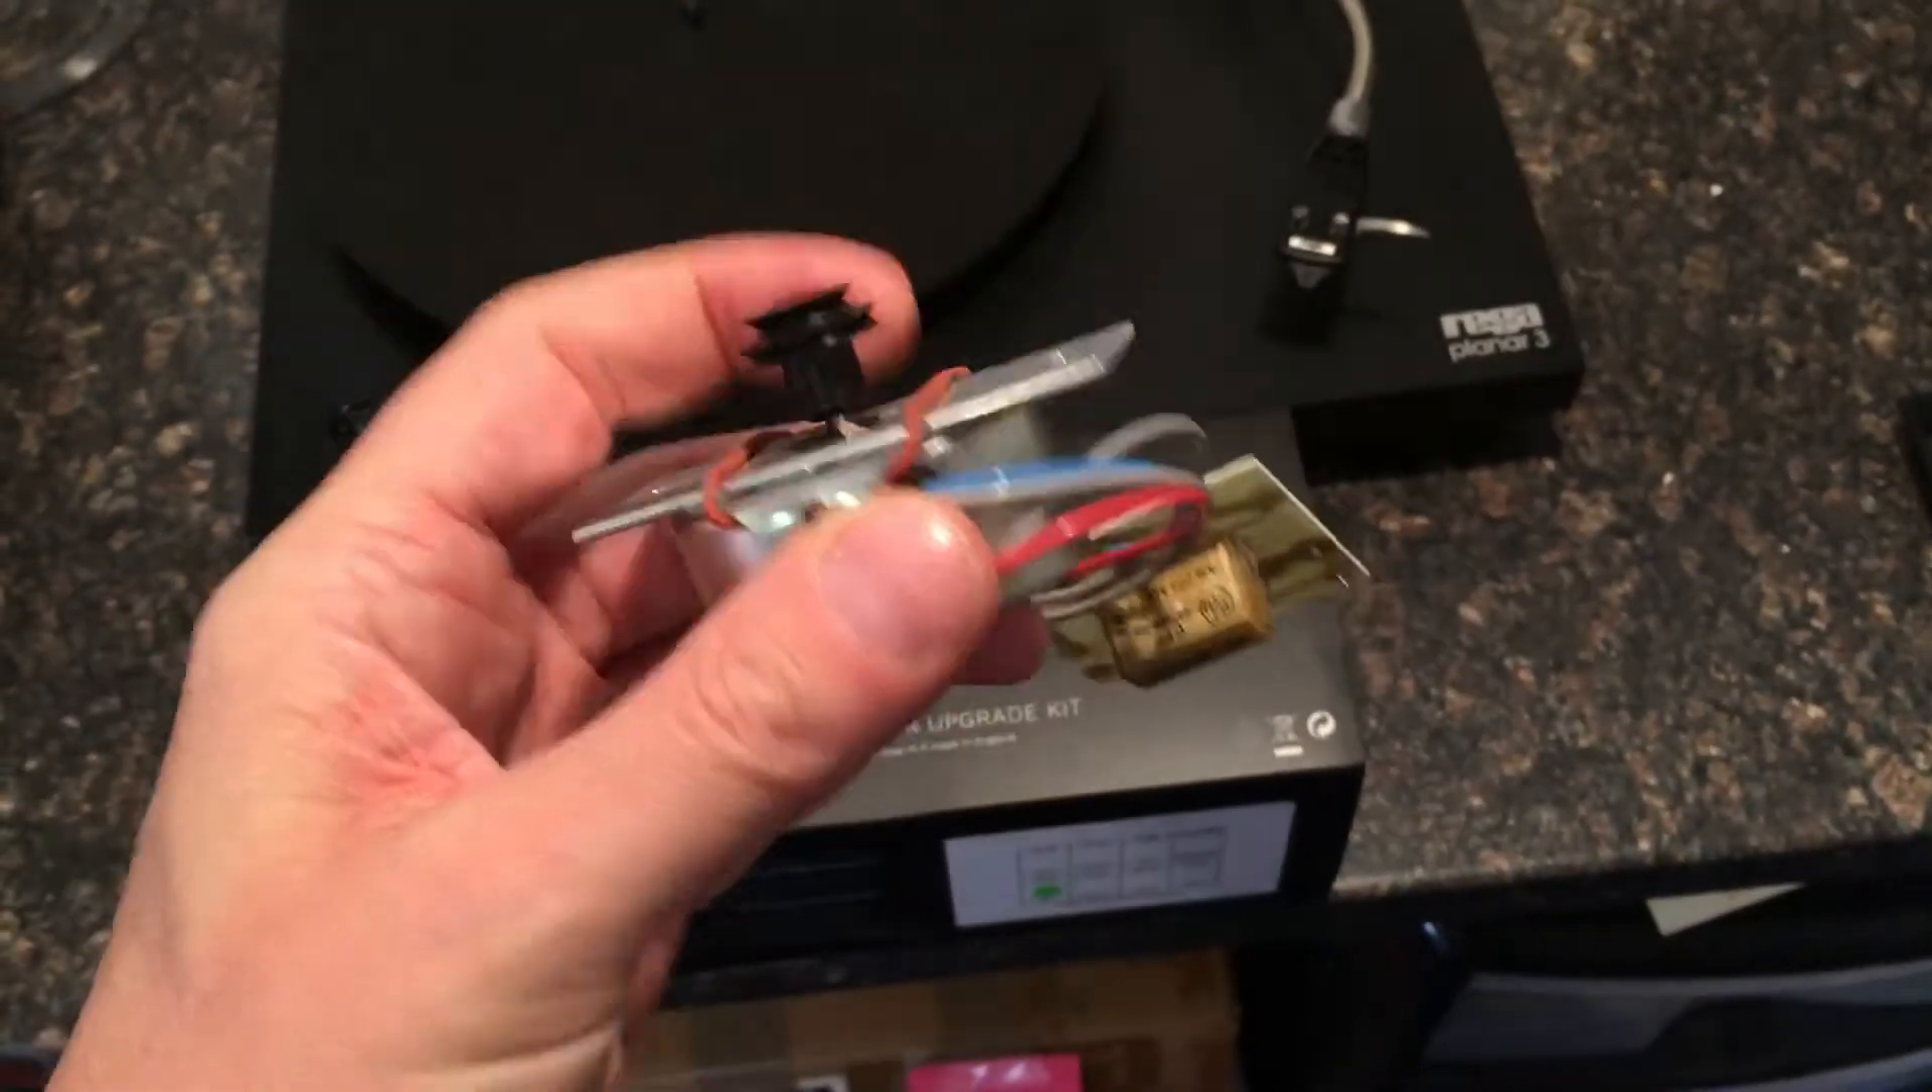What we've taken out is the entire motor including suspension, for some reason this has got a red suspension band, some dodgy eBay thing probably.